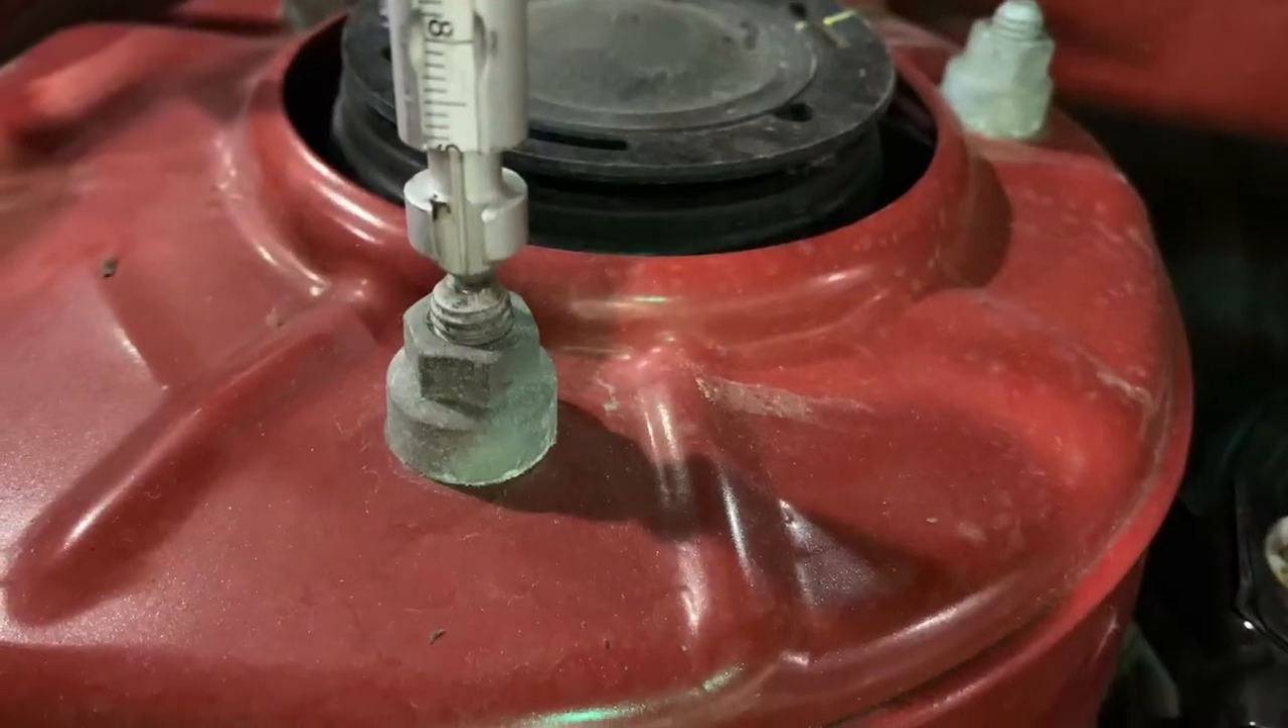Notice how the pointer sits on the center of the stud.